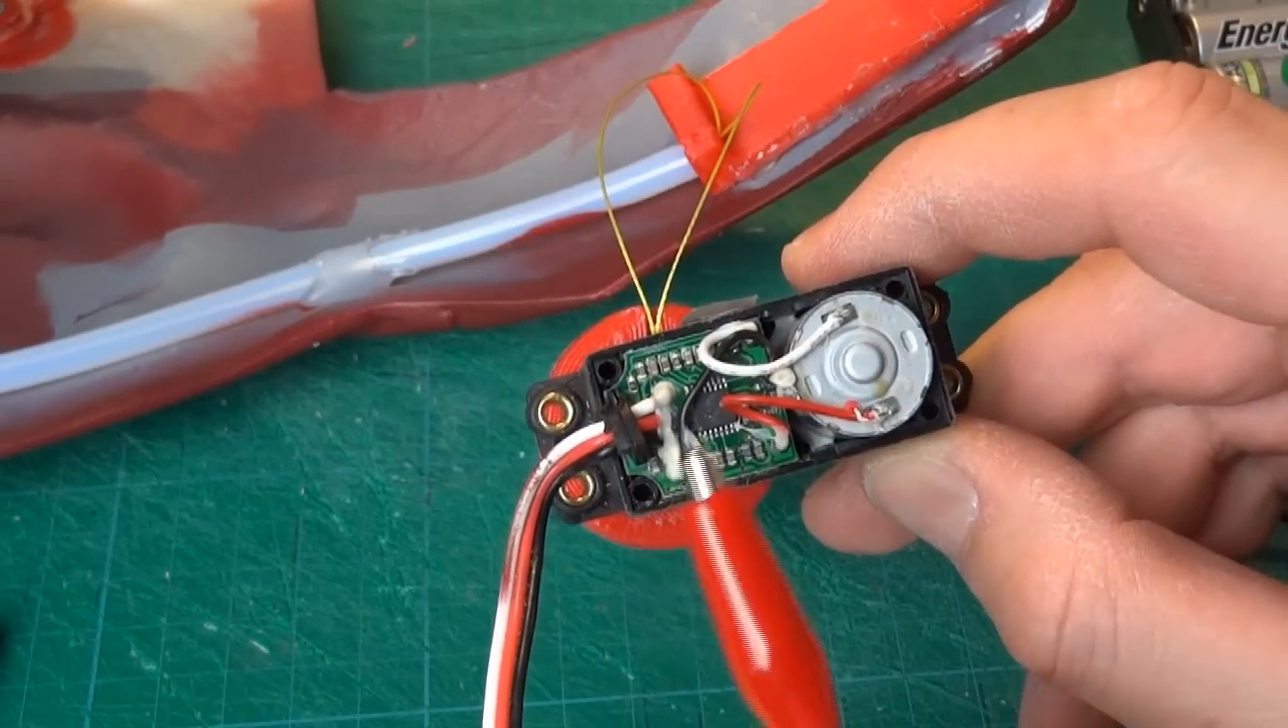All right so i've taken the servo out.